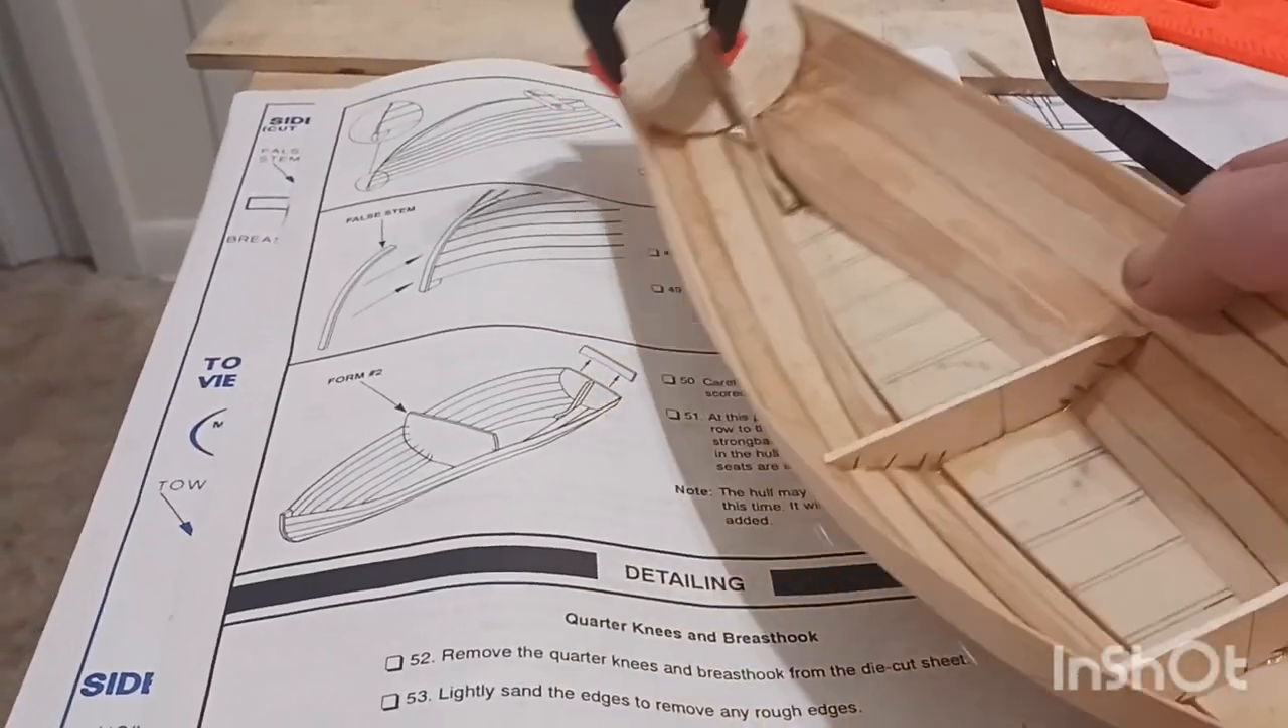Now, what I have done, guys, I've got, uh, I've got all the, um, planks on.